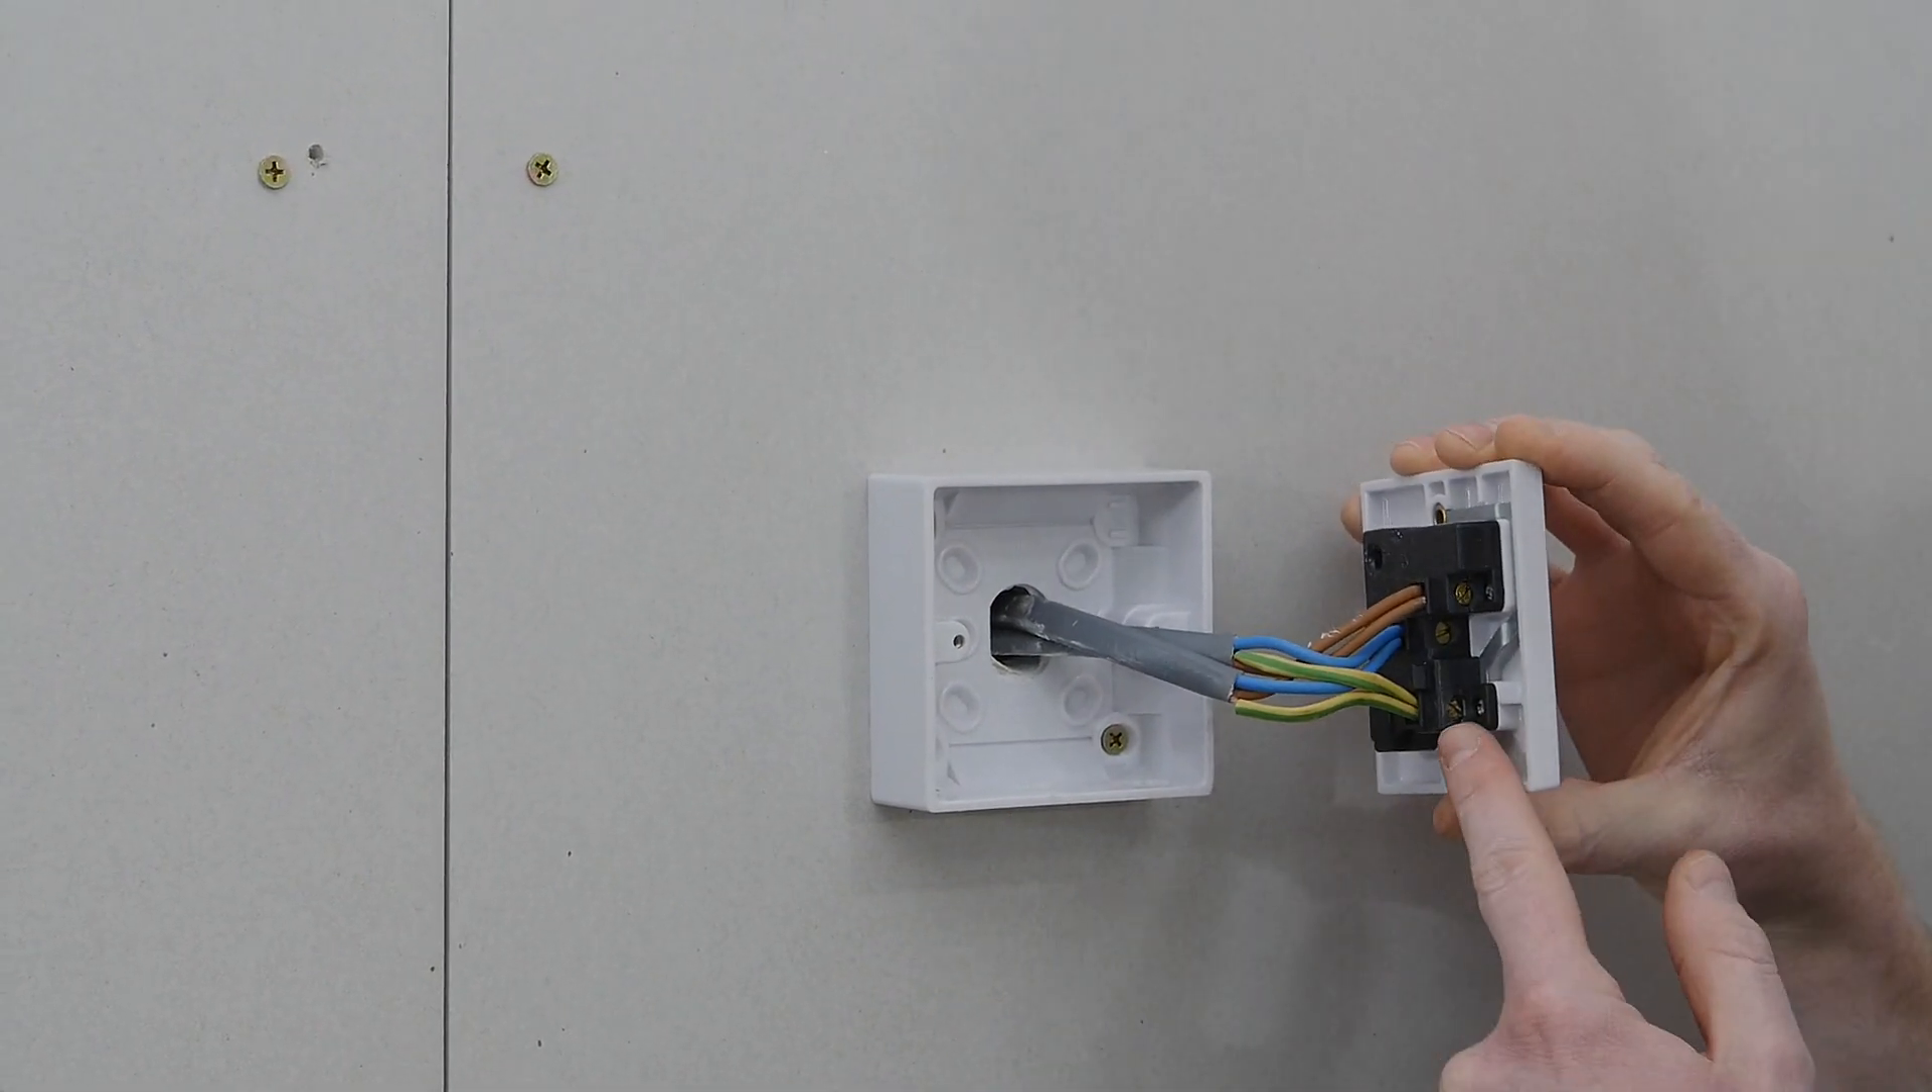With the front of the socket removed here we can clearly see the terminals that all the wires connect to.